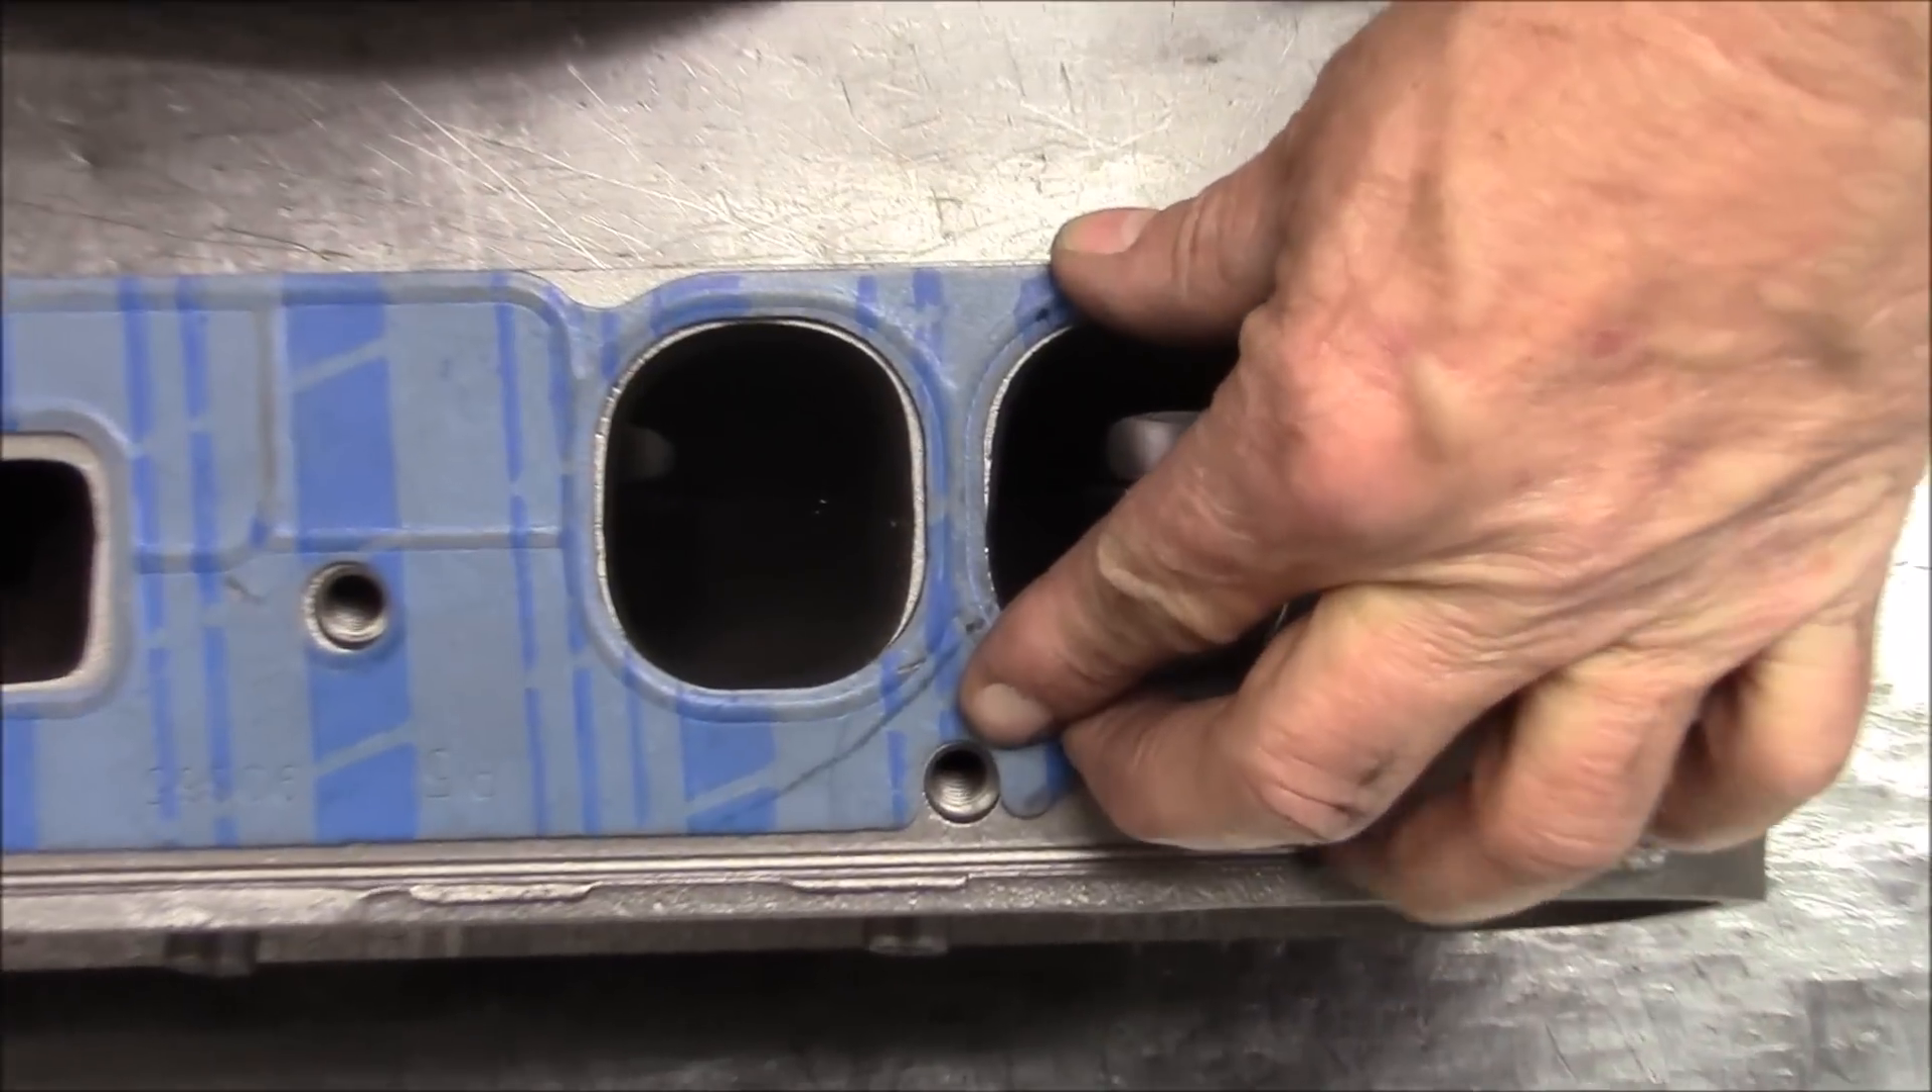You see how even this gasket is around these ports?